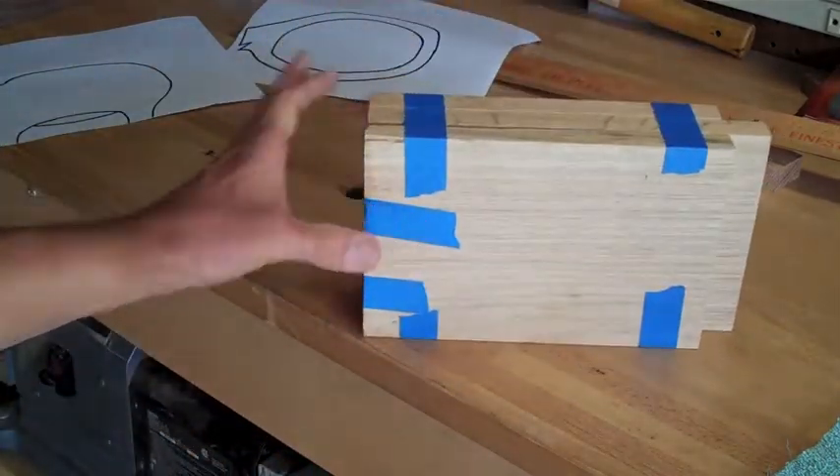So you can see now i have put masking tape around these three blocks of wood holding them so i can band saw cut or if you need to use a jigsaw that would work too.